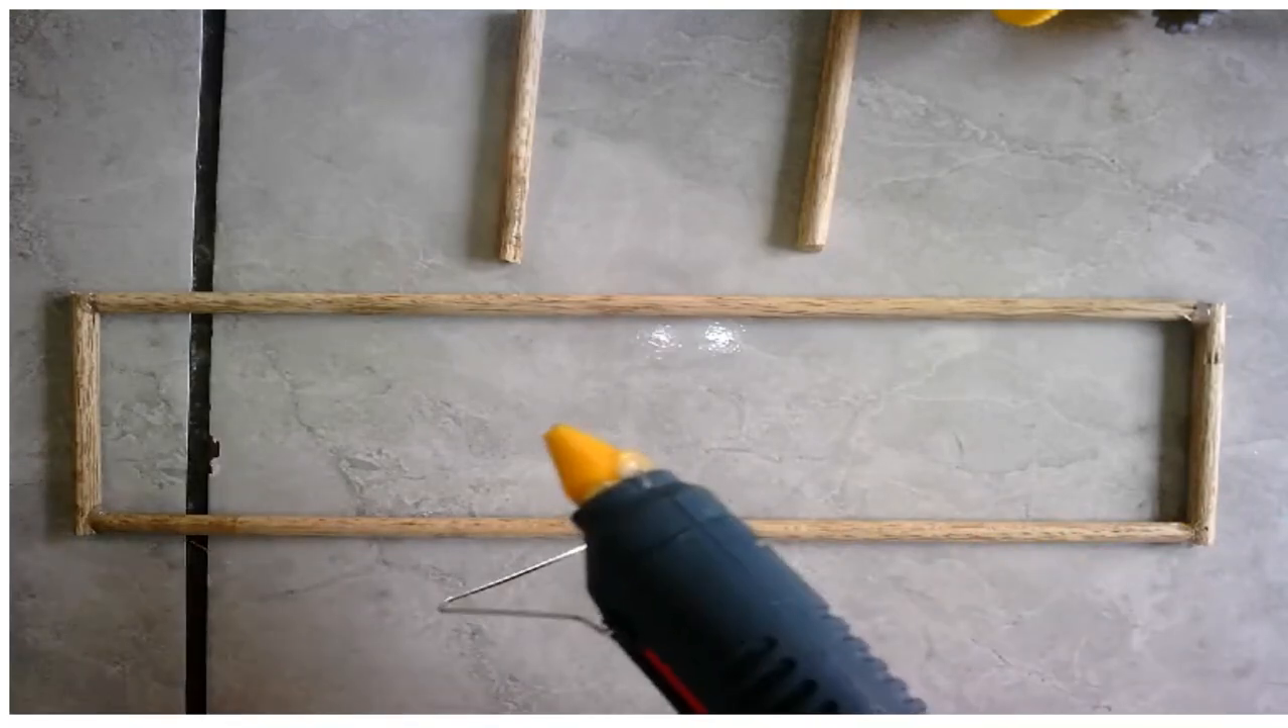So, I've used my glue gun, and glued the four corners, and they form the chassis of my robot.